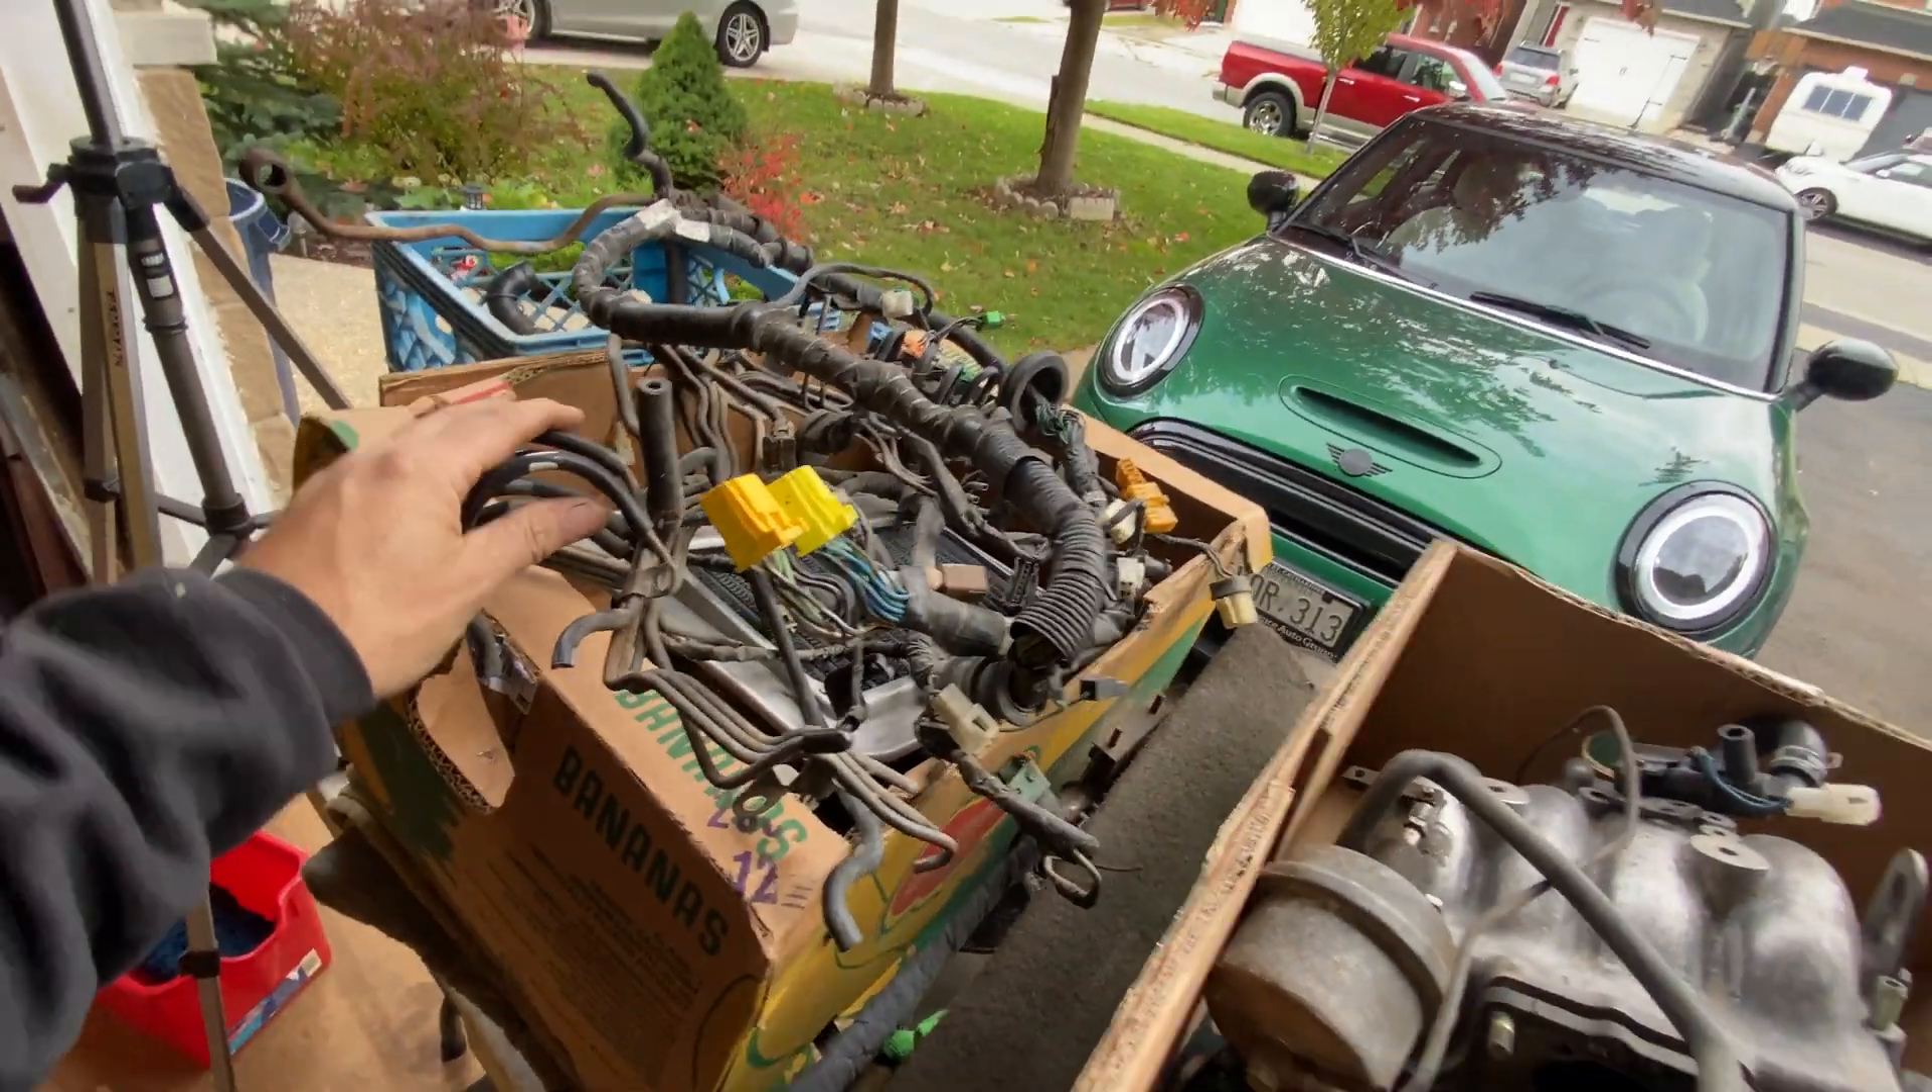I went ahead and removed all the ancillaries and the vac pipes and the wiring loom and all the connectors.